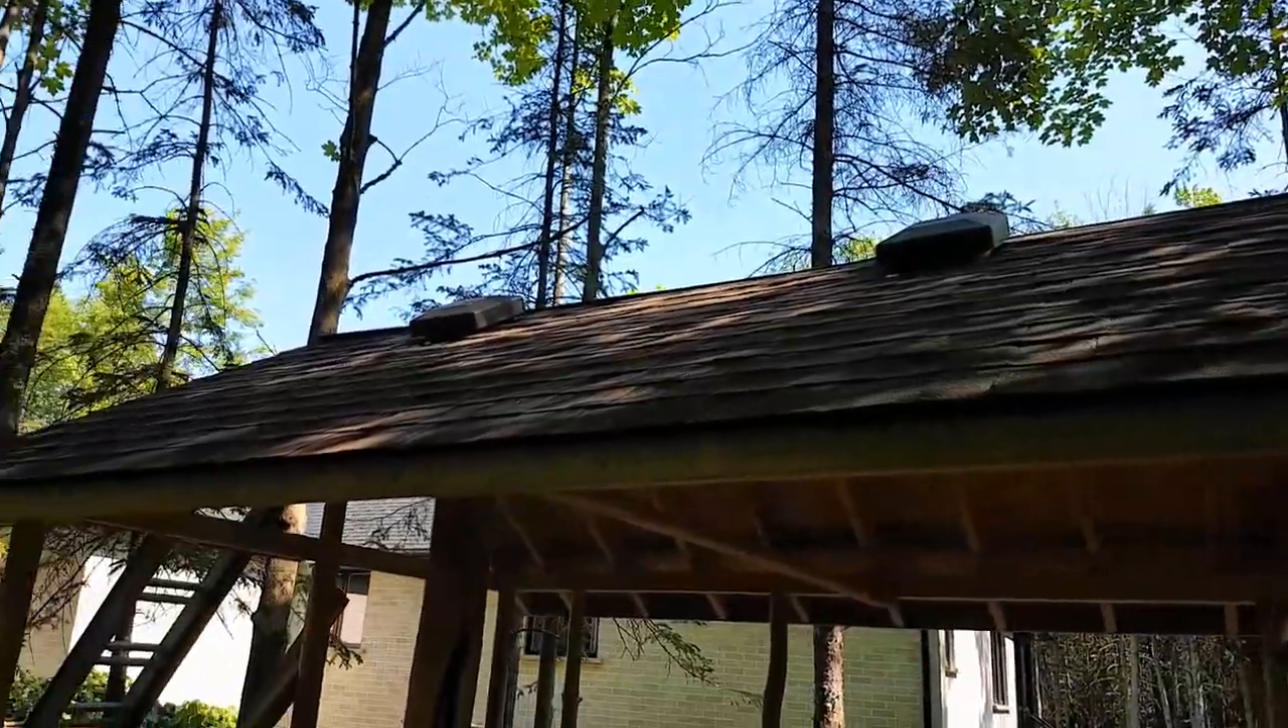And I had to put in the two roof vents. And they're in there.